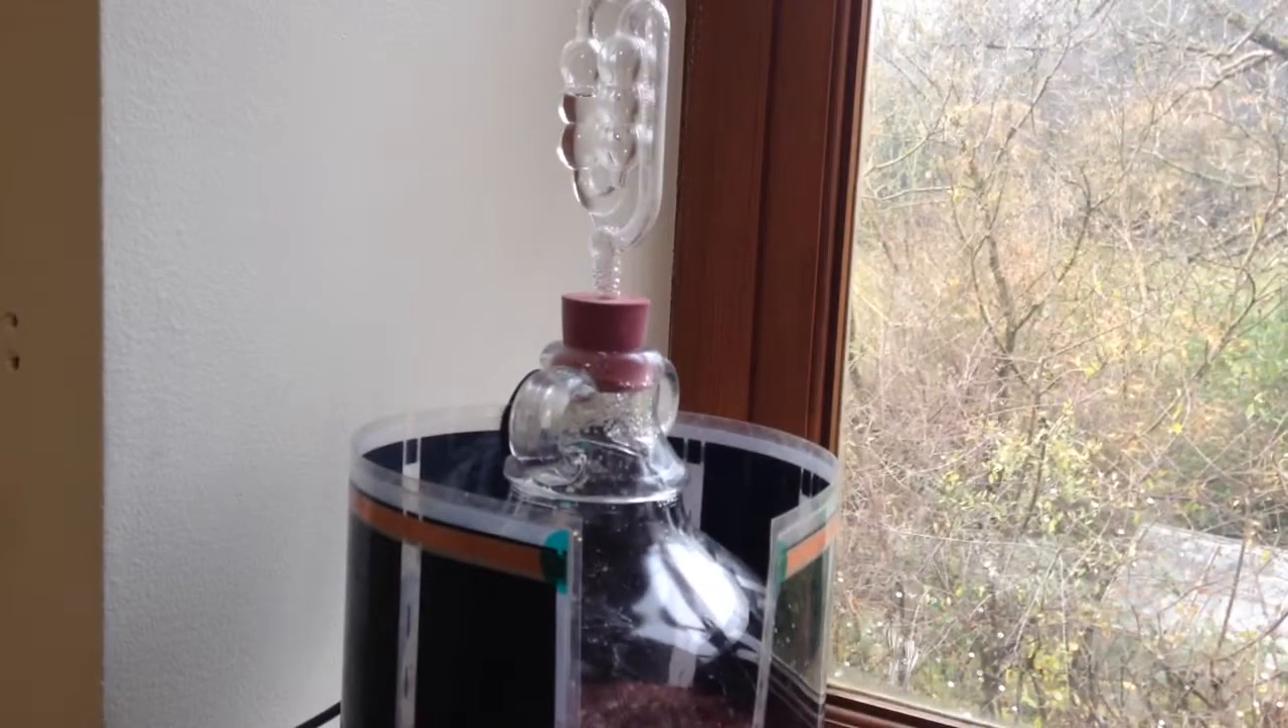And there's a little gap in where the heated mat goes round it because it doesn't quite reach.